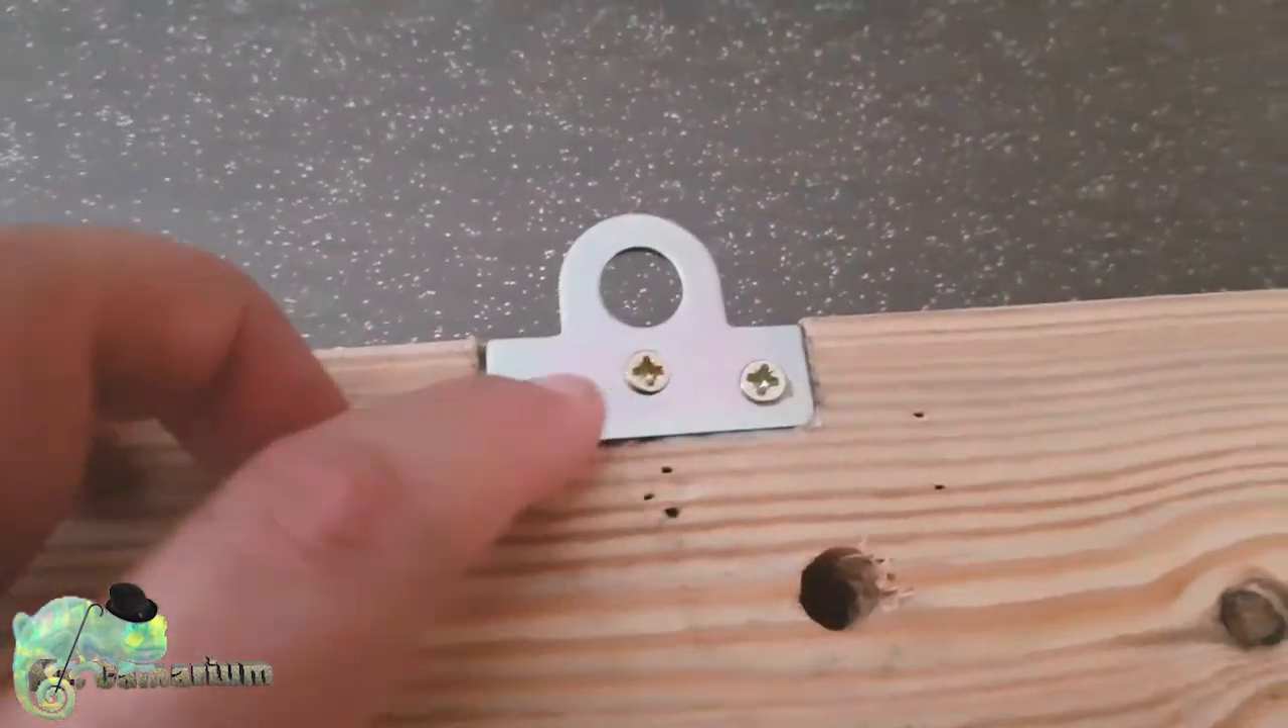Adesso ha fissato anche gli anelli con le viti.